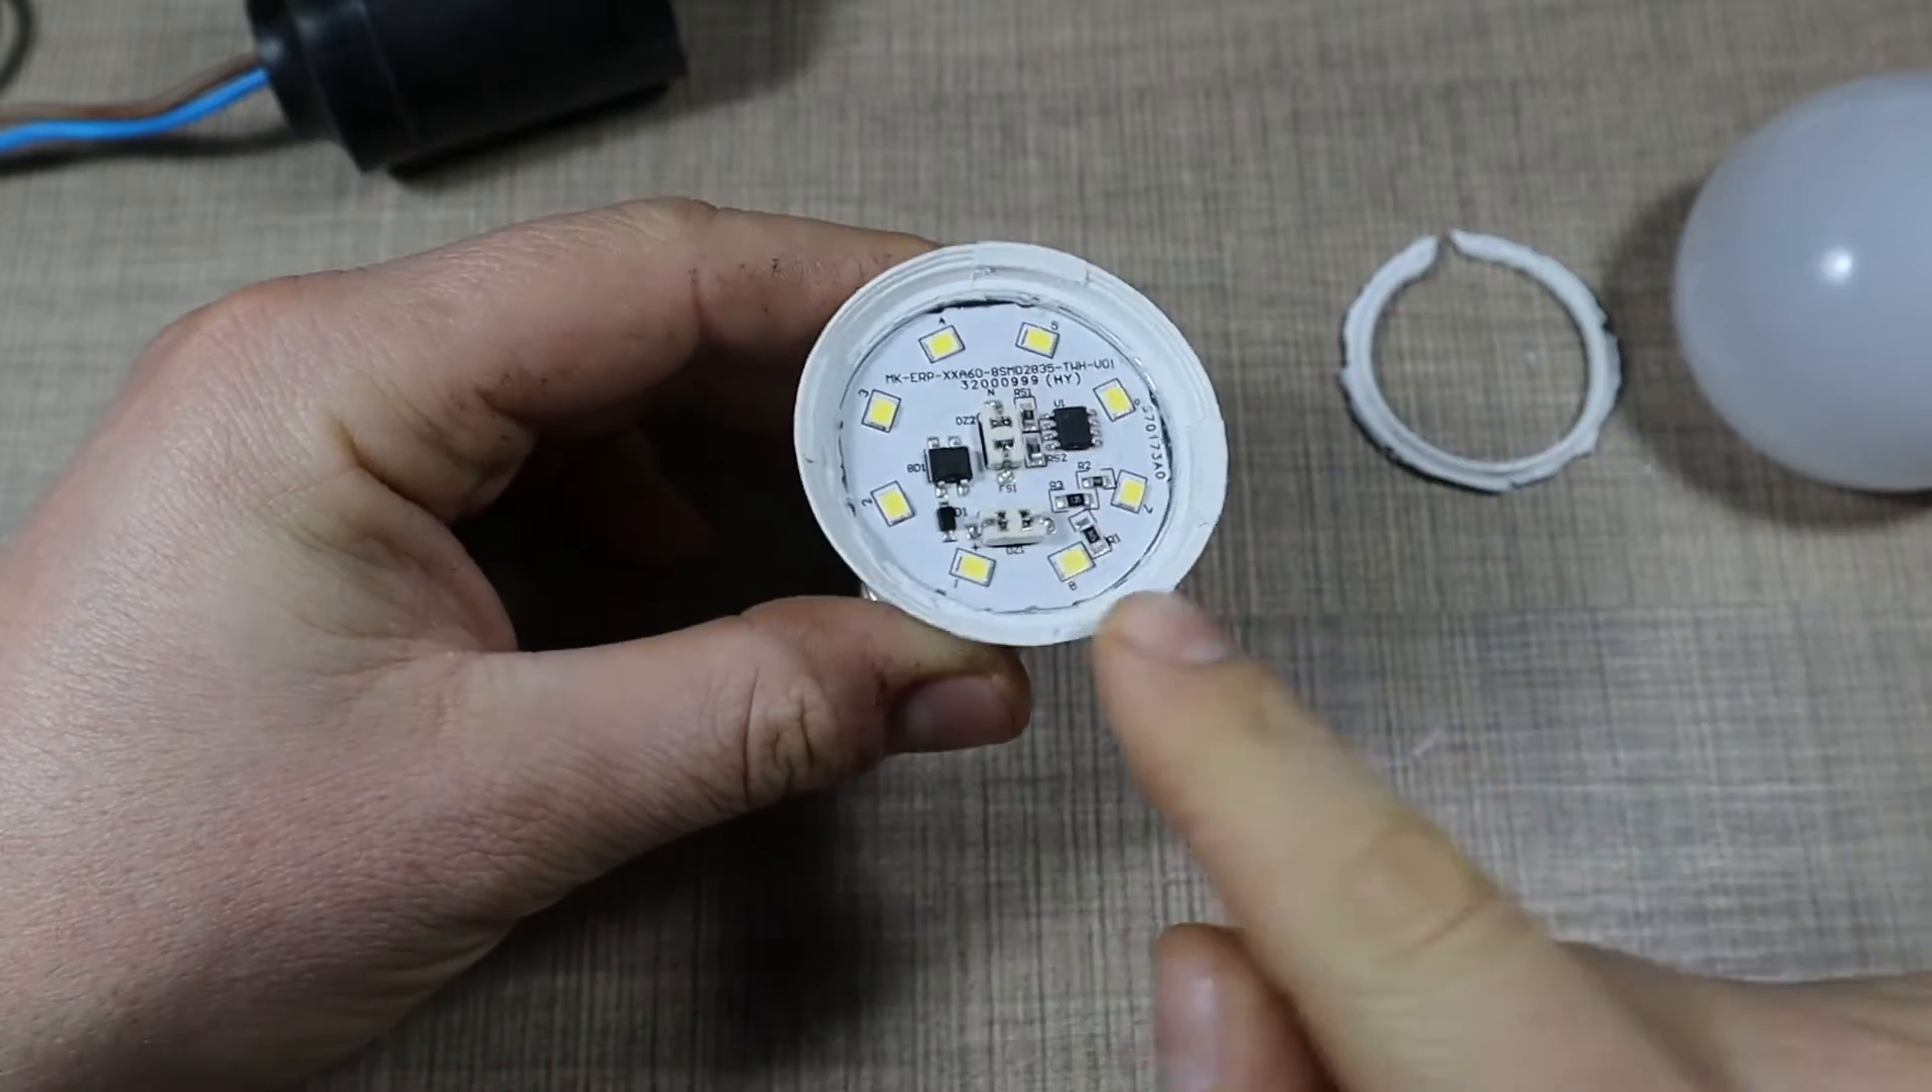And here is the bulb taken apart.